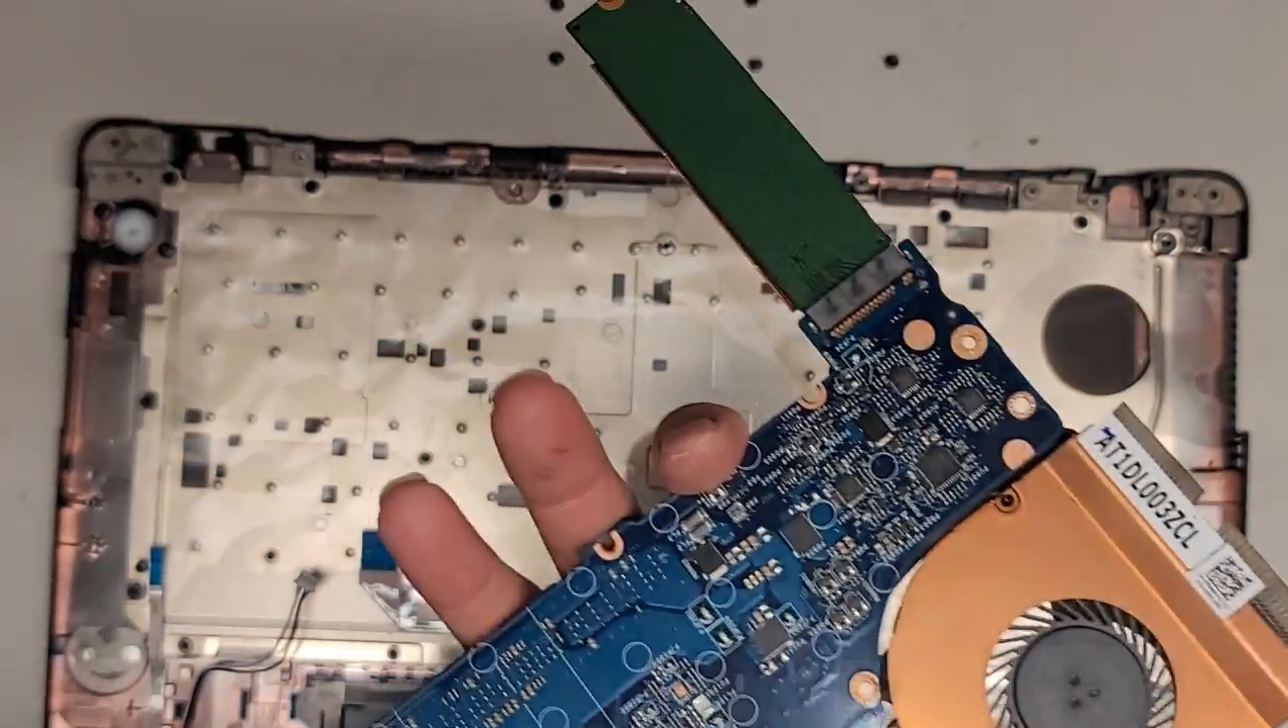But there's the SSD. I left it attached.